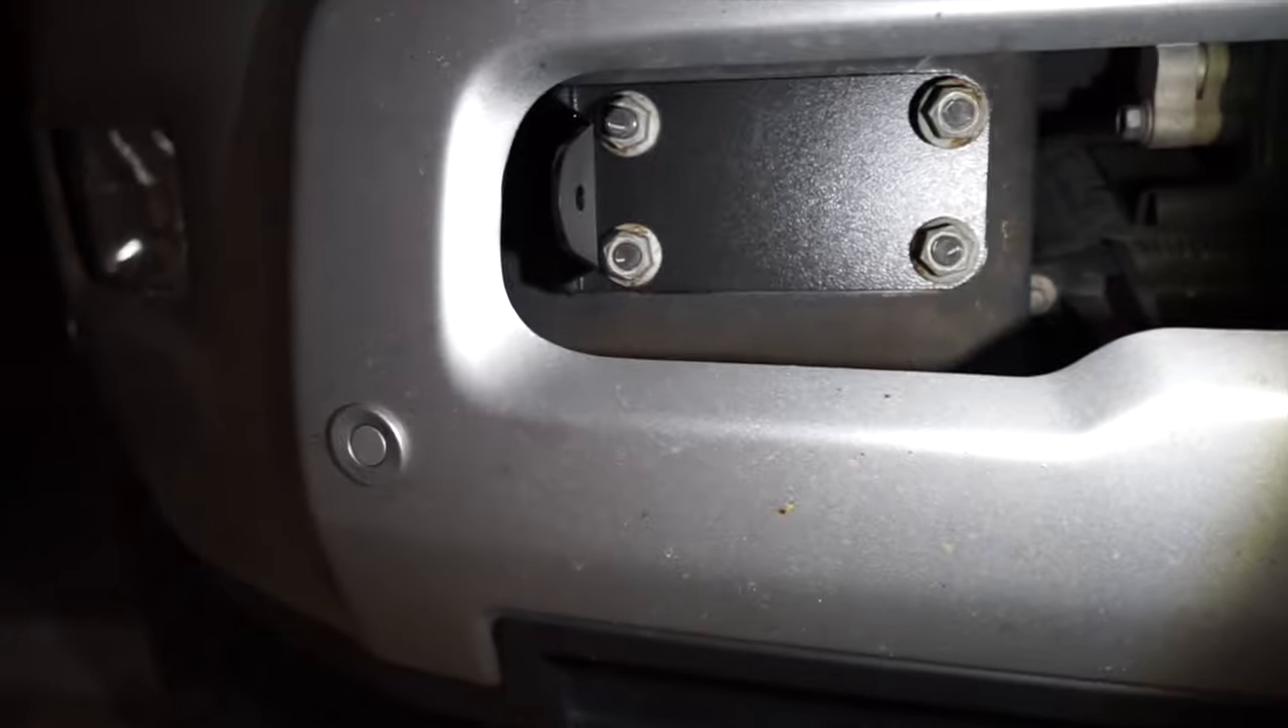The new brackets are on.